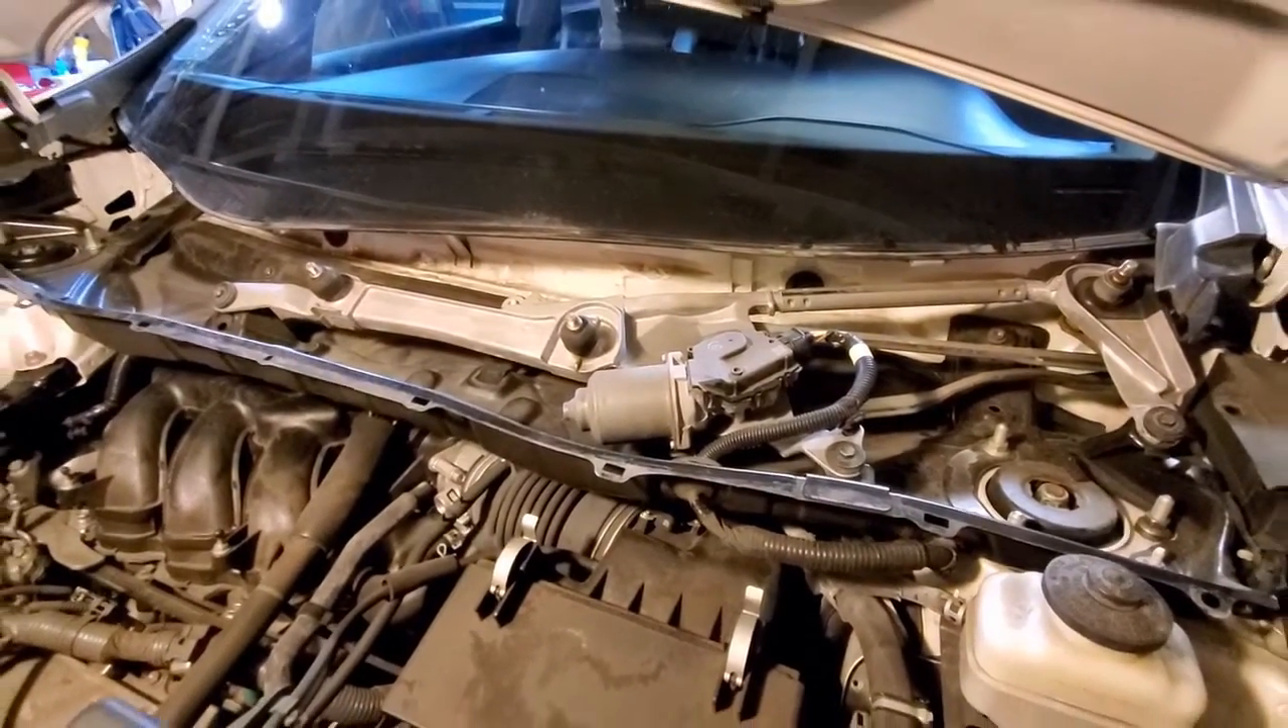Okay, now that I take out the top cover for this panel, you can see the motor for the wiper.